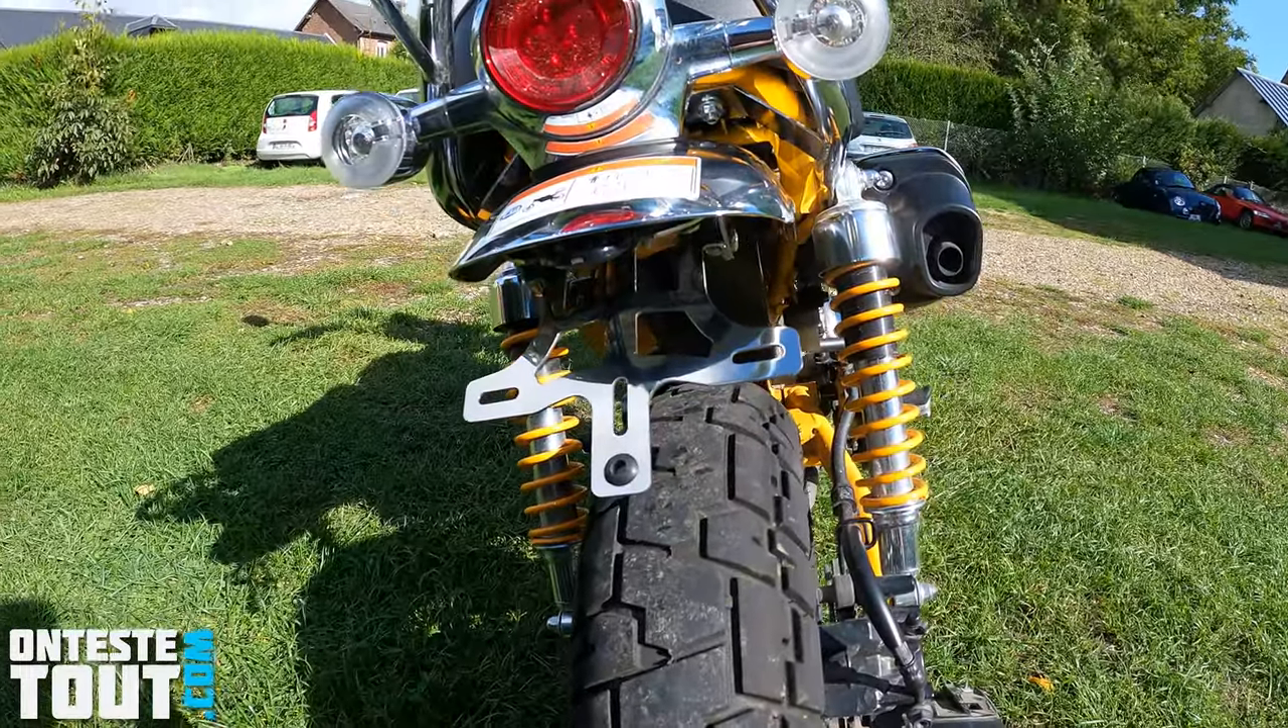Donc, ça y est, j'ai terminé d'installer le support de plaque.